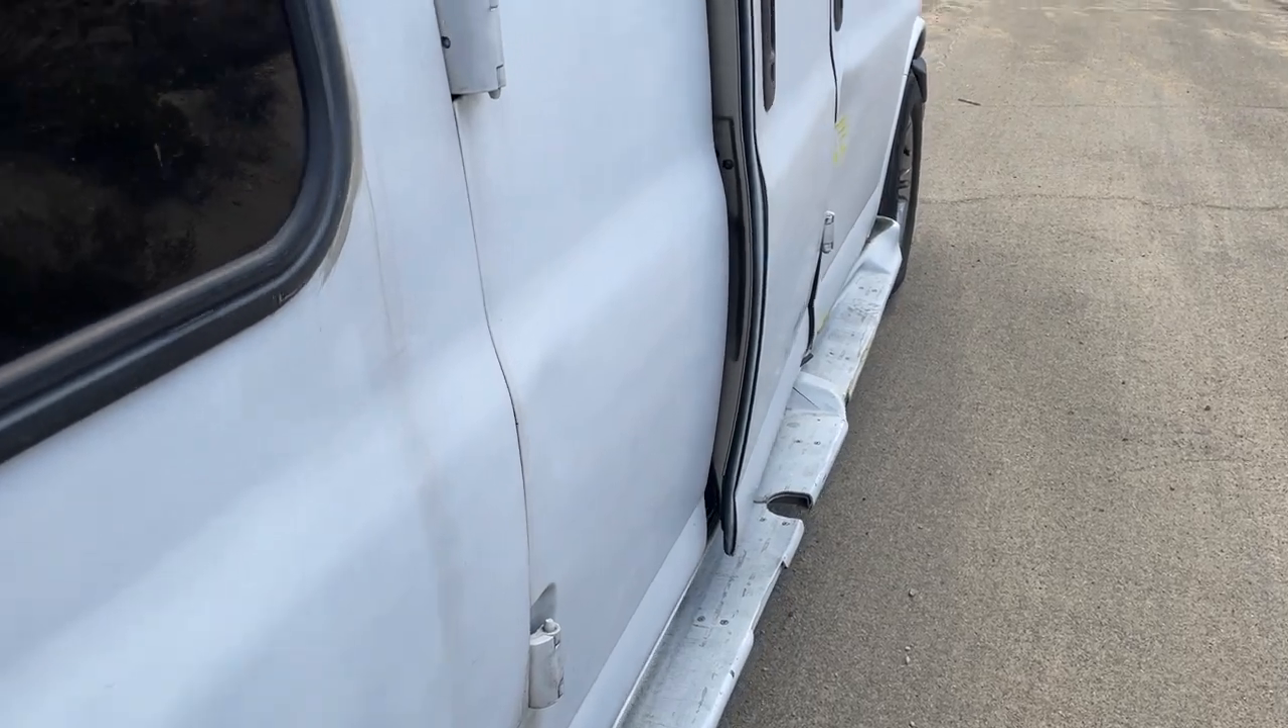So here's the door that won't close.